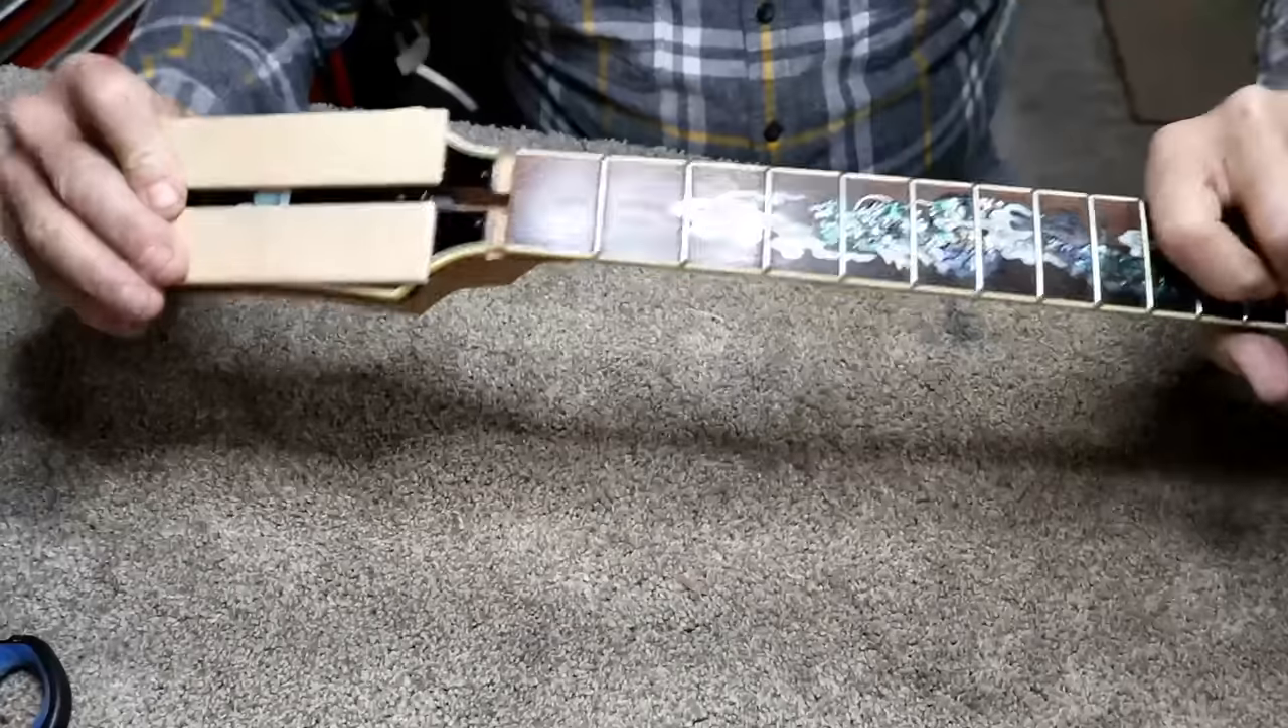I've two-way taped these two blocks of wood on here Just to act as a skid.